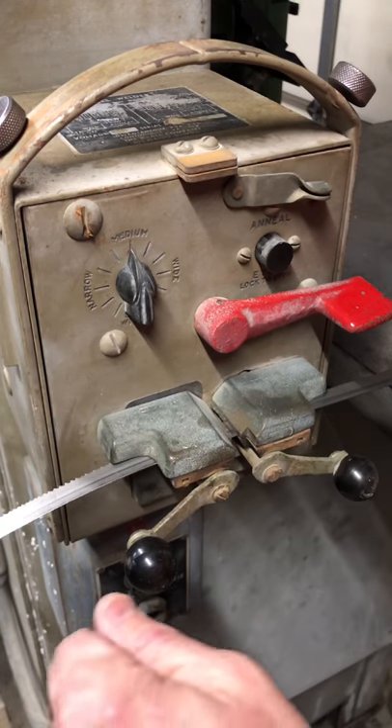I've got my blades cut and I have them captured in the welder.